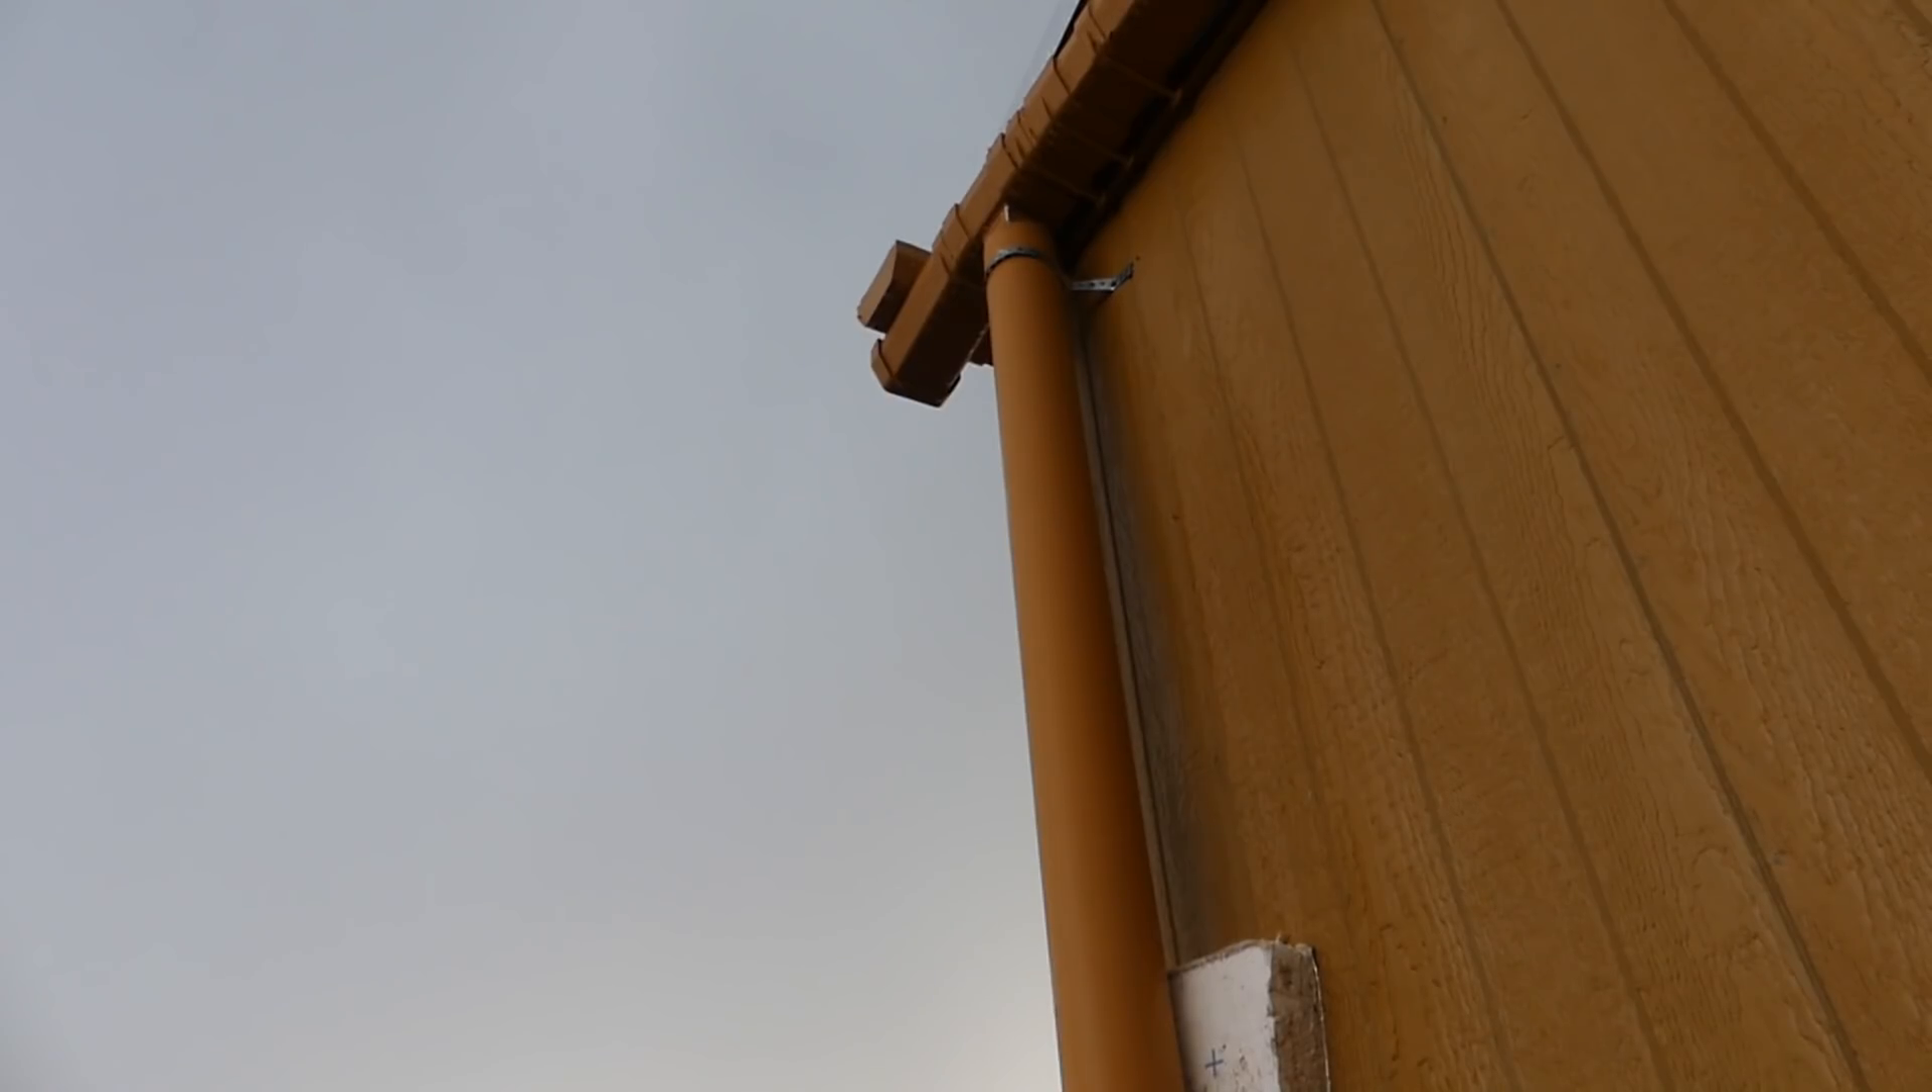It's not put in place with clamps properly, but the downspout's in place.